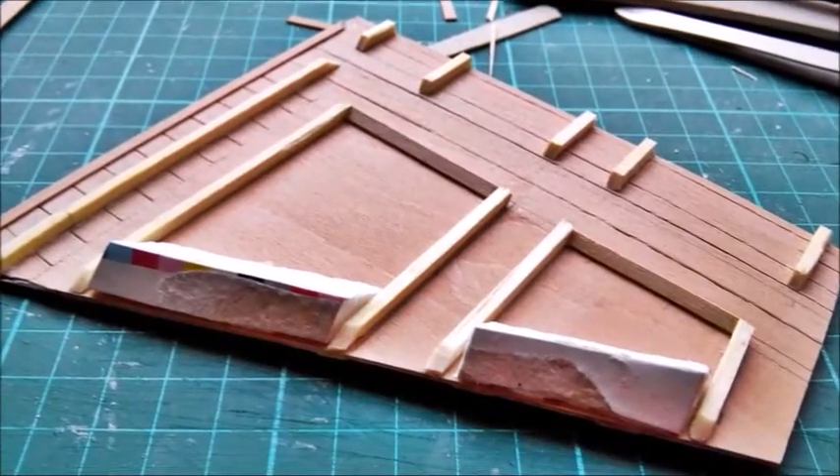Along with the roof beams I glued strips of veneer into place.